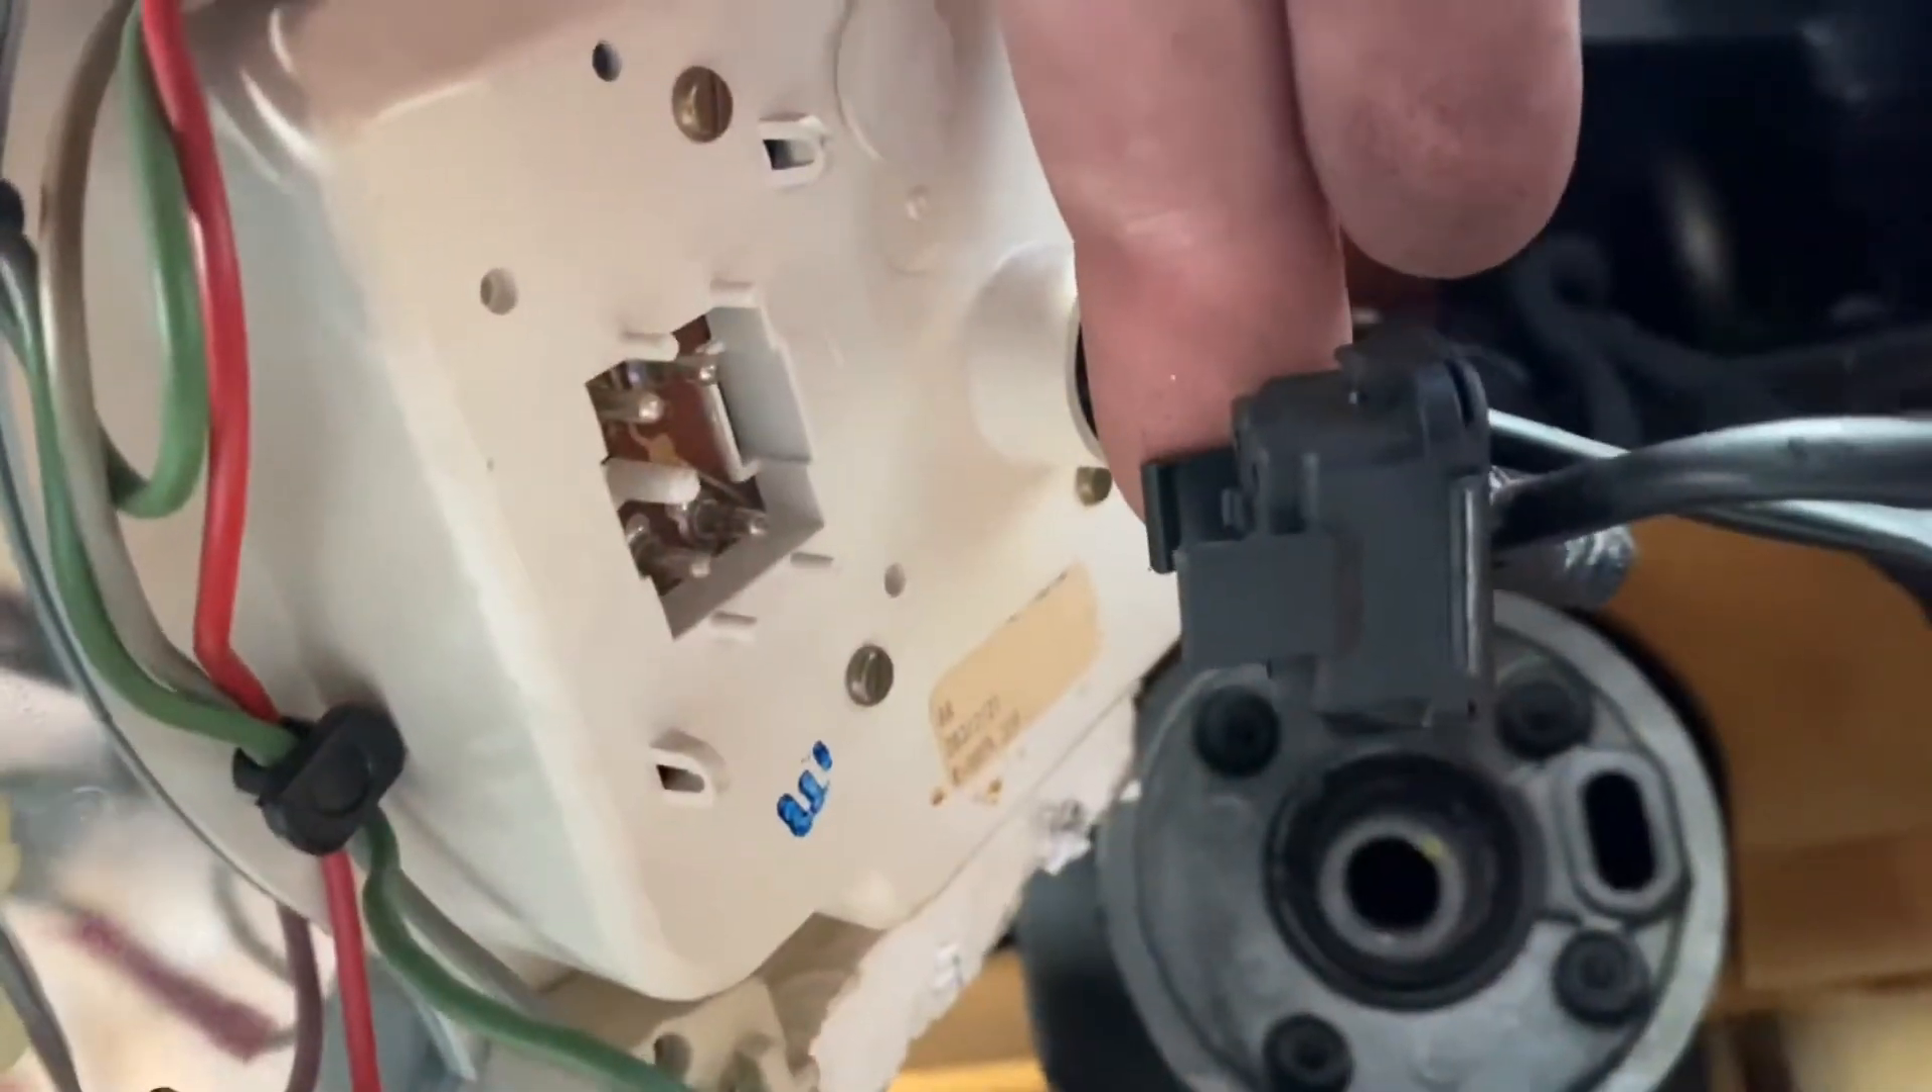Pretty much everything is done at the exception of this really little plug right here.